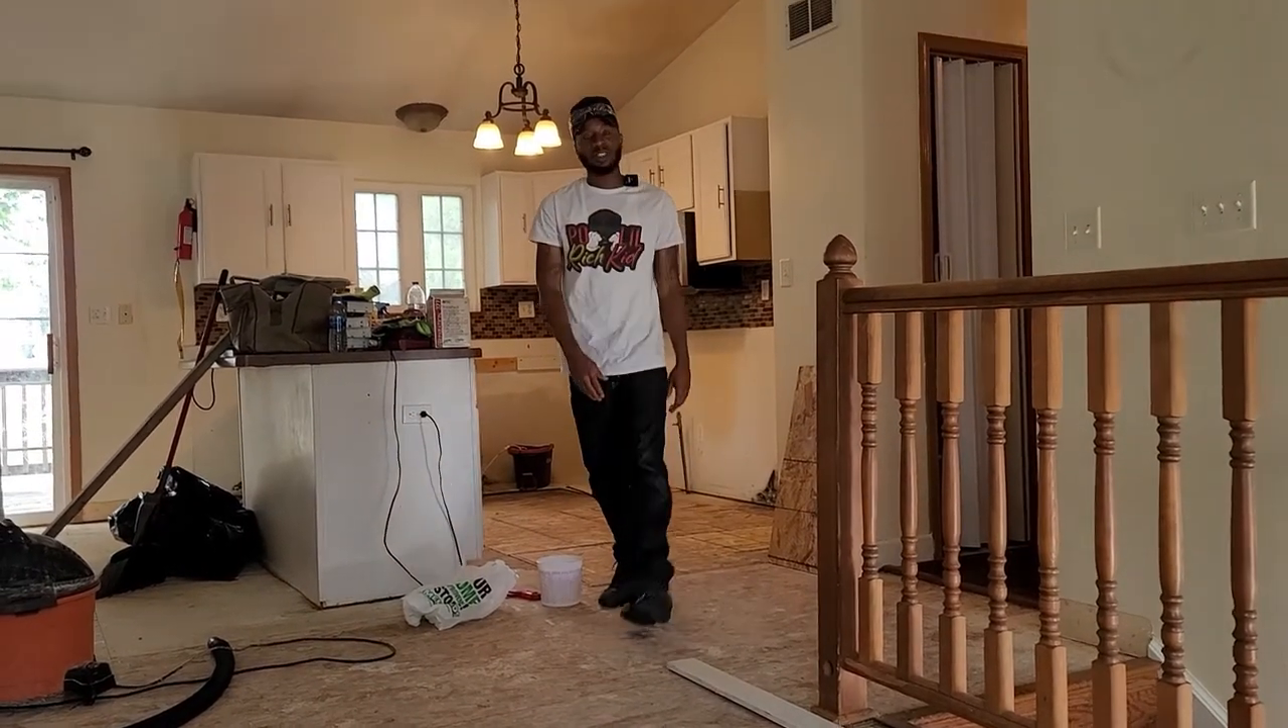We had a 12 -hour day yesterday trying to put this plywood down, but we finally got it all down.